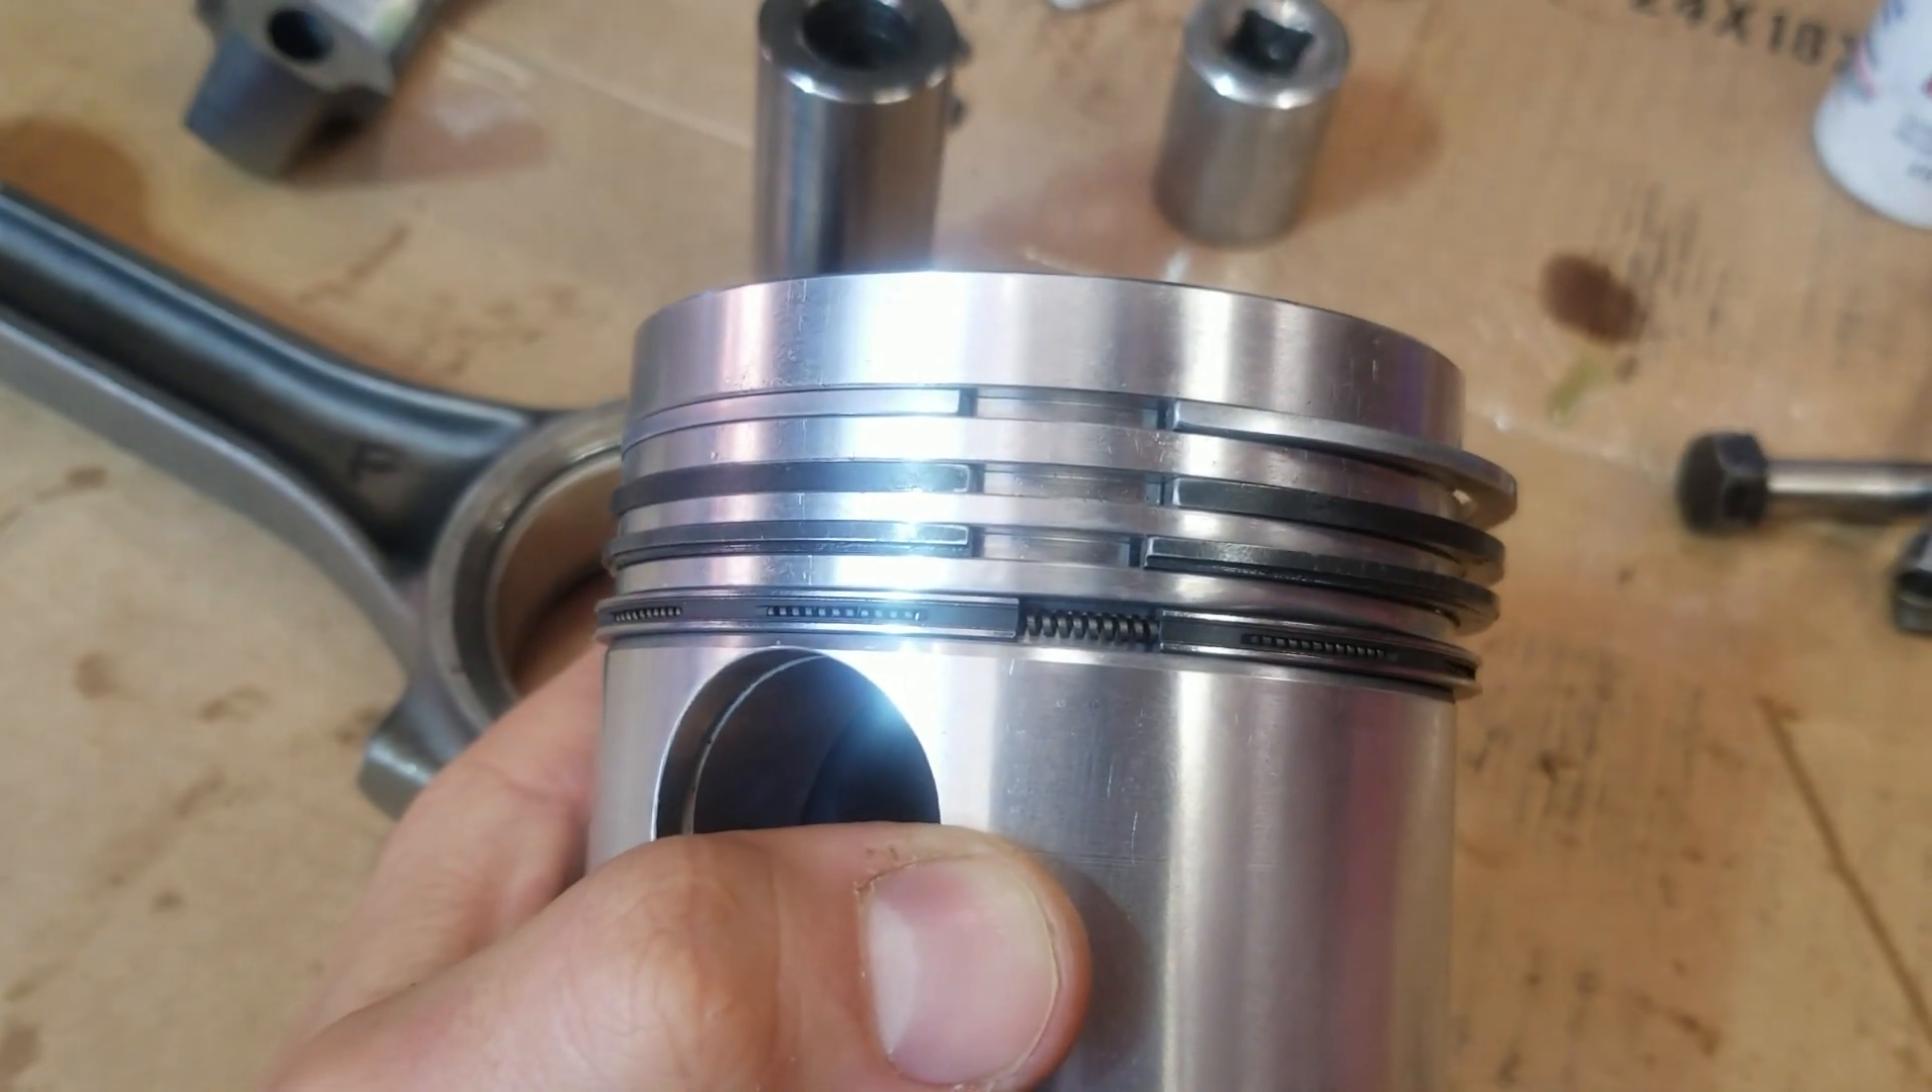Alright so you can see all the piston ring end gaps here are all lined up and that's bad.